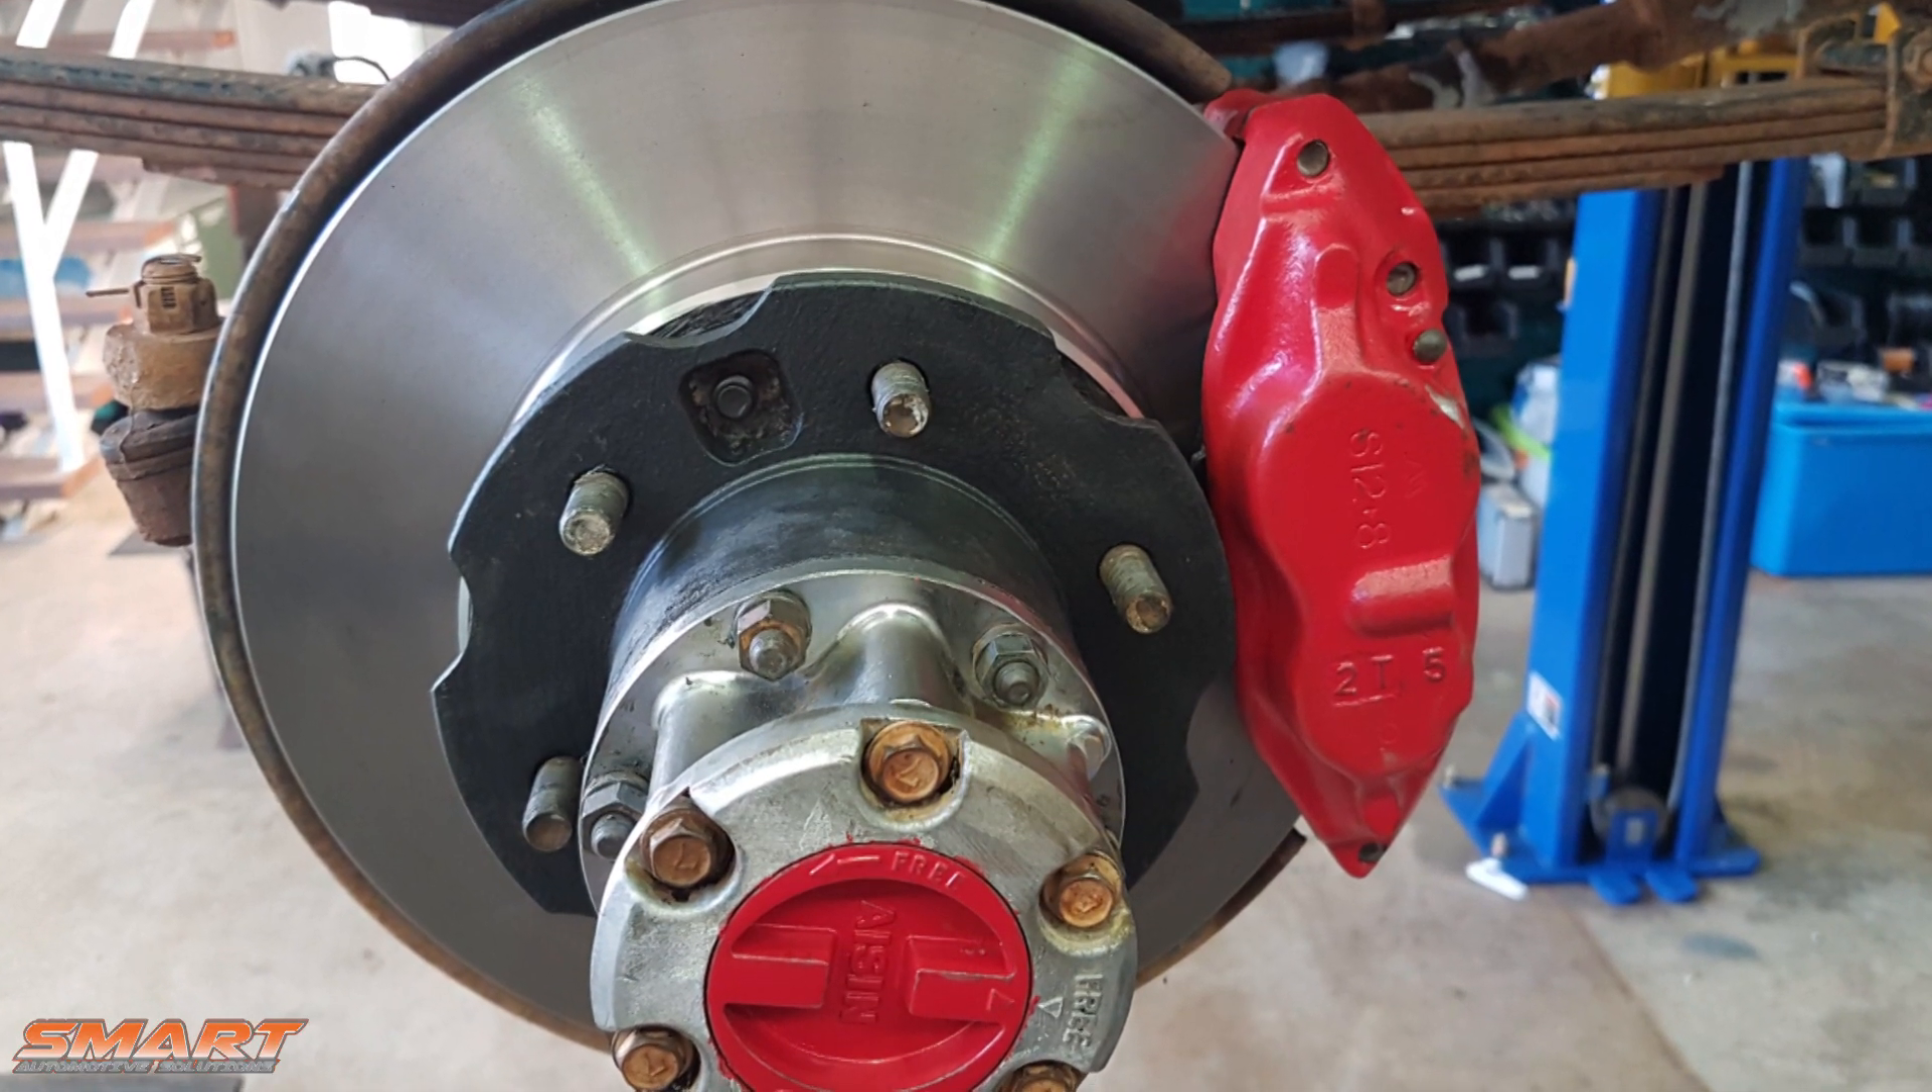The next day I managed to get the caliper on and I finished the rear passenger side drums.